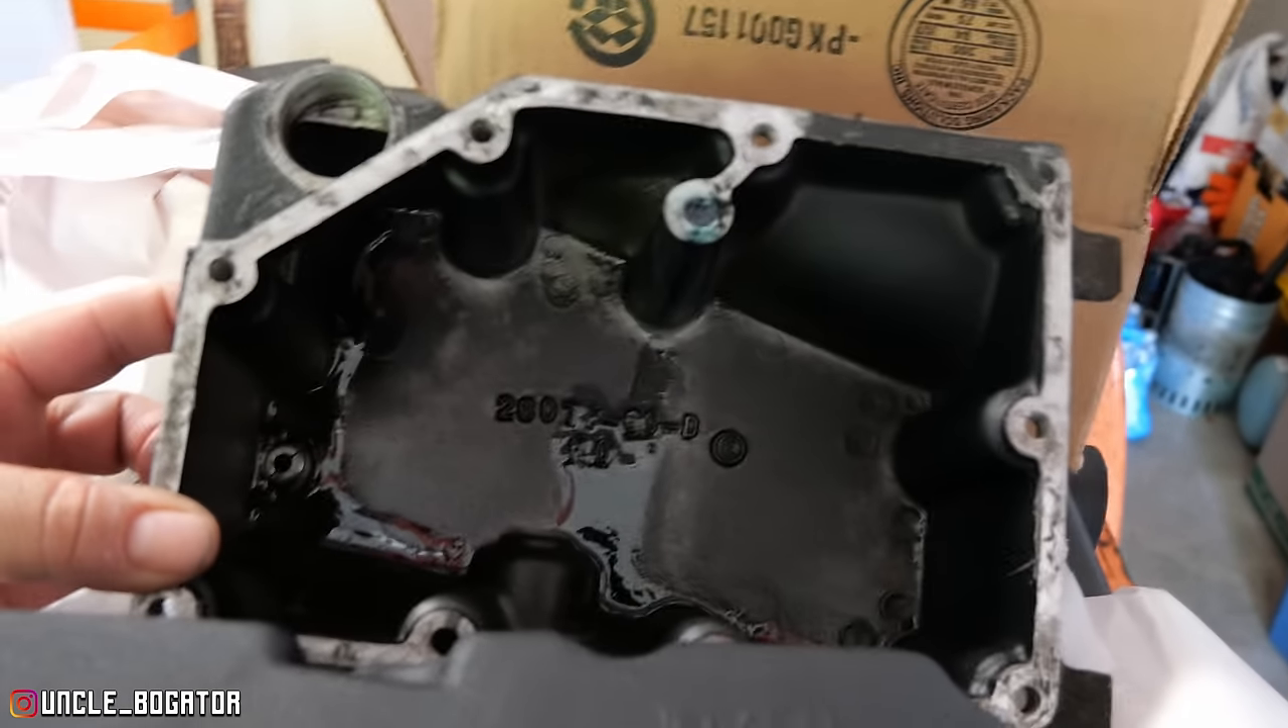After only a couple of, uh, very small hiccups, we got the old oil pan off.